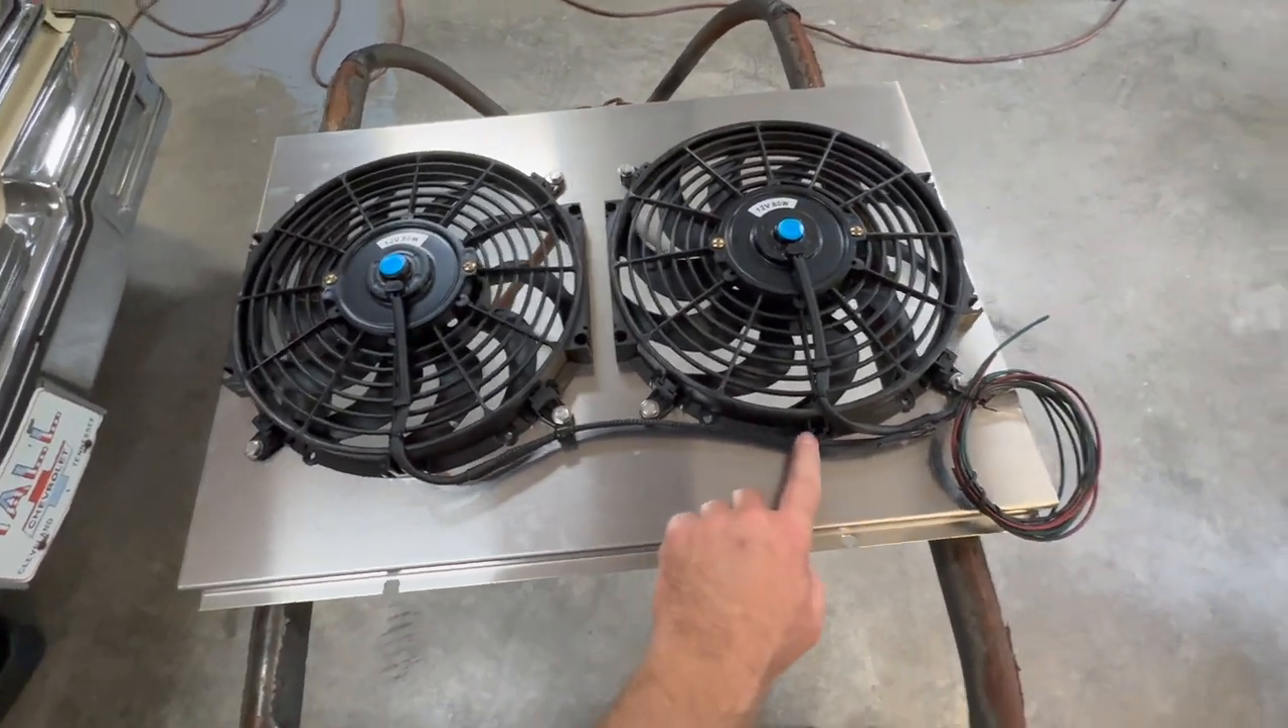So we've got our wiring finished up. Basically, just kind of extended it. We've got about four feet of lead here. Same for both fans.